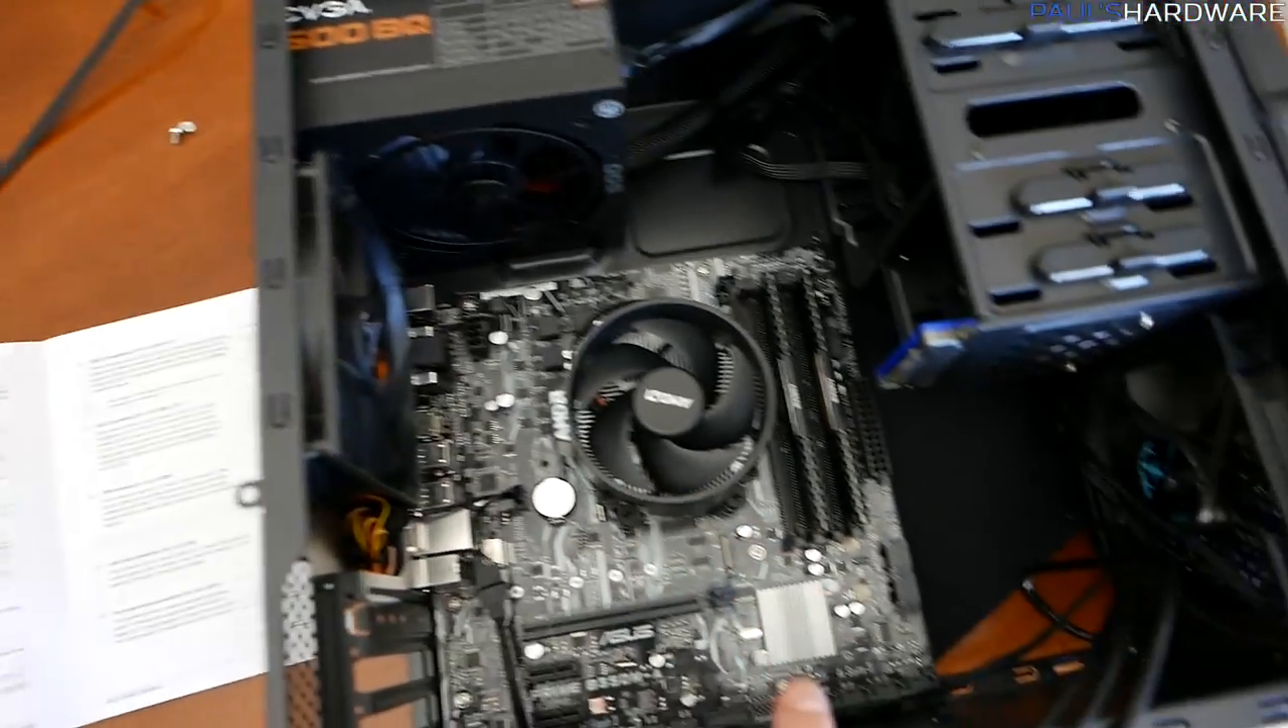So with the motherboard all secured, most of our hardware is actually in the system now, aside from the graphics card, of course.